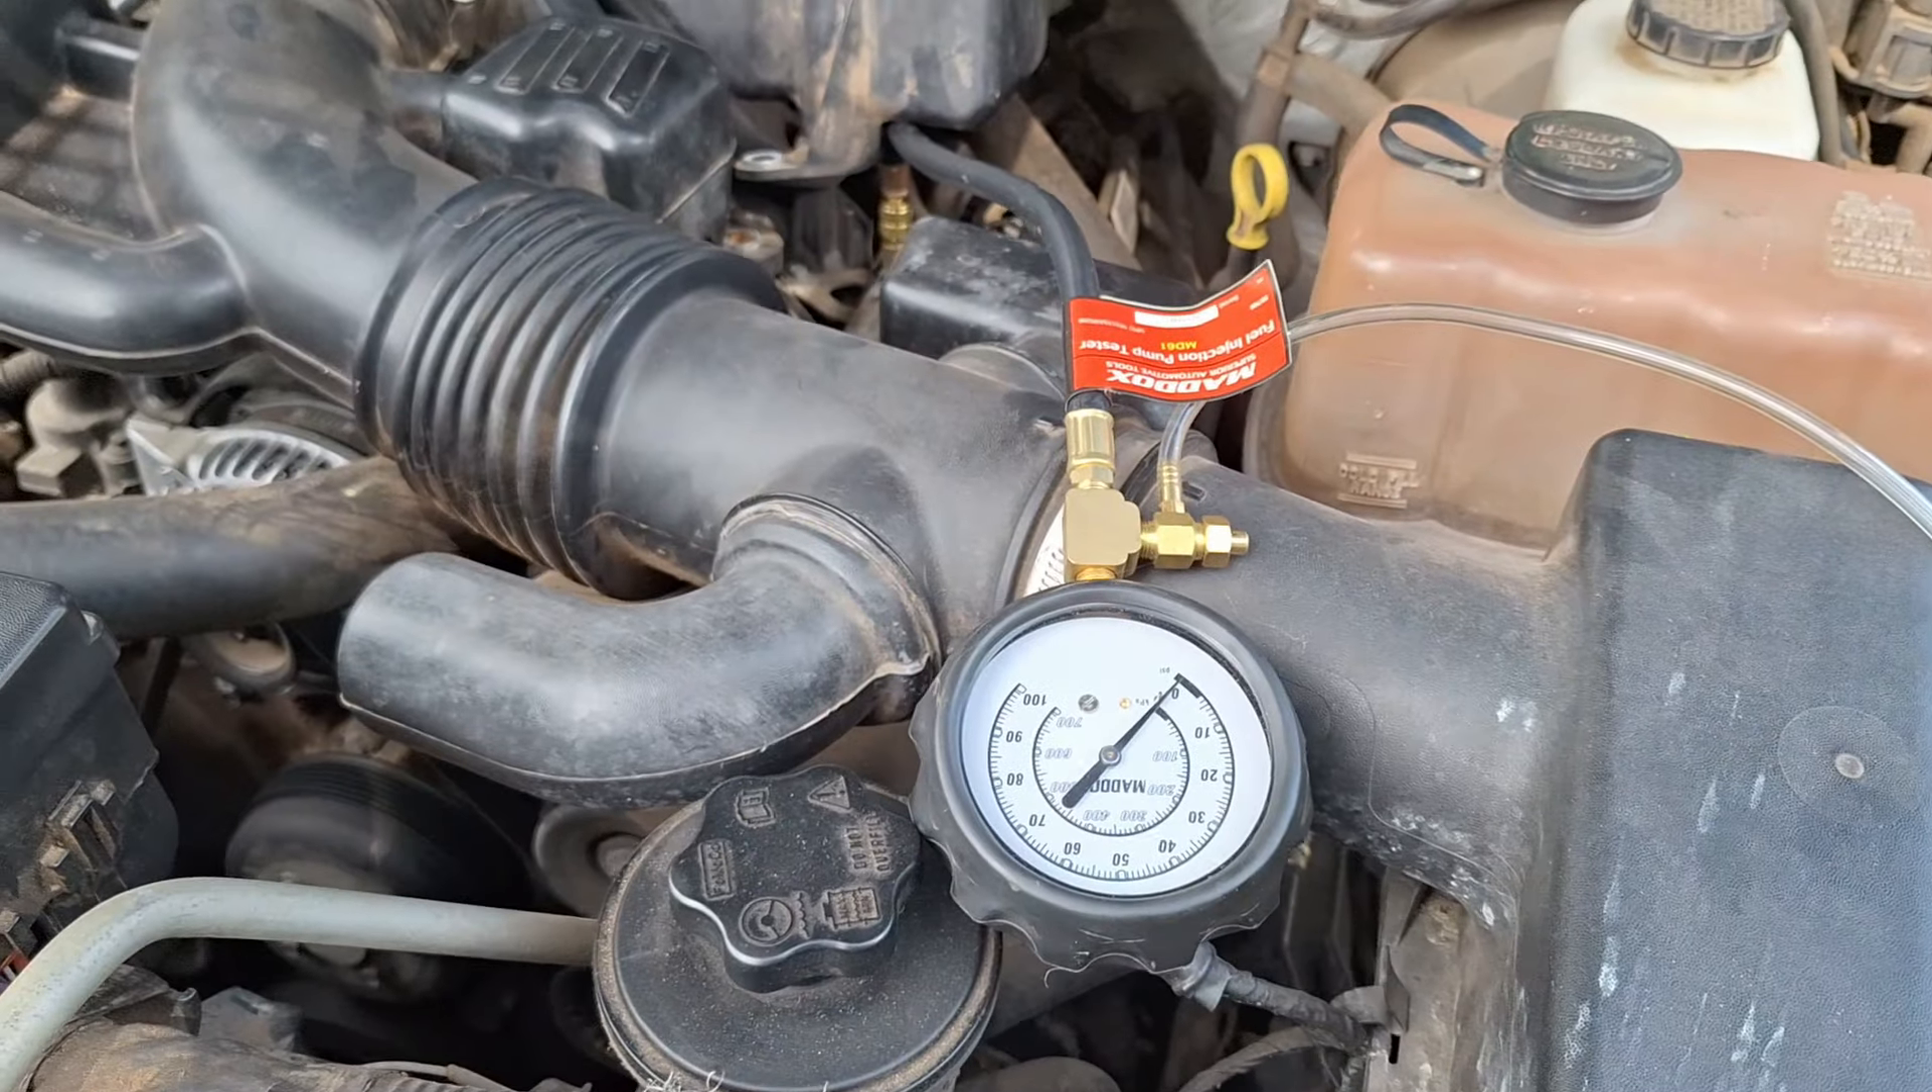Ya como pueden ver, ya por acá he conectado el gauge.